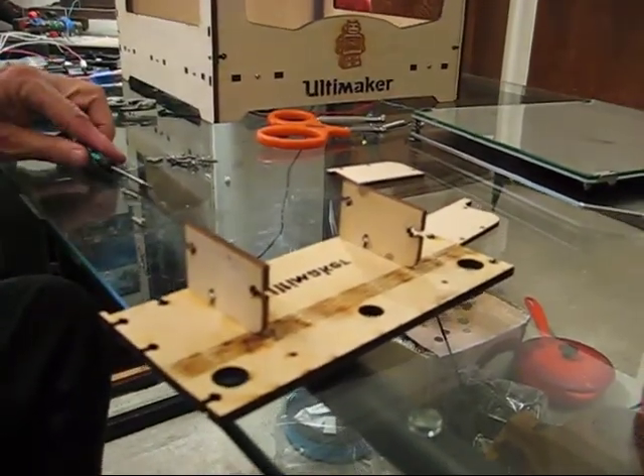So we've got two middle pieces in place.